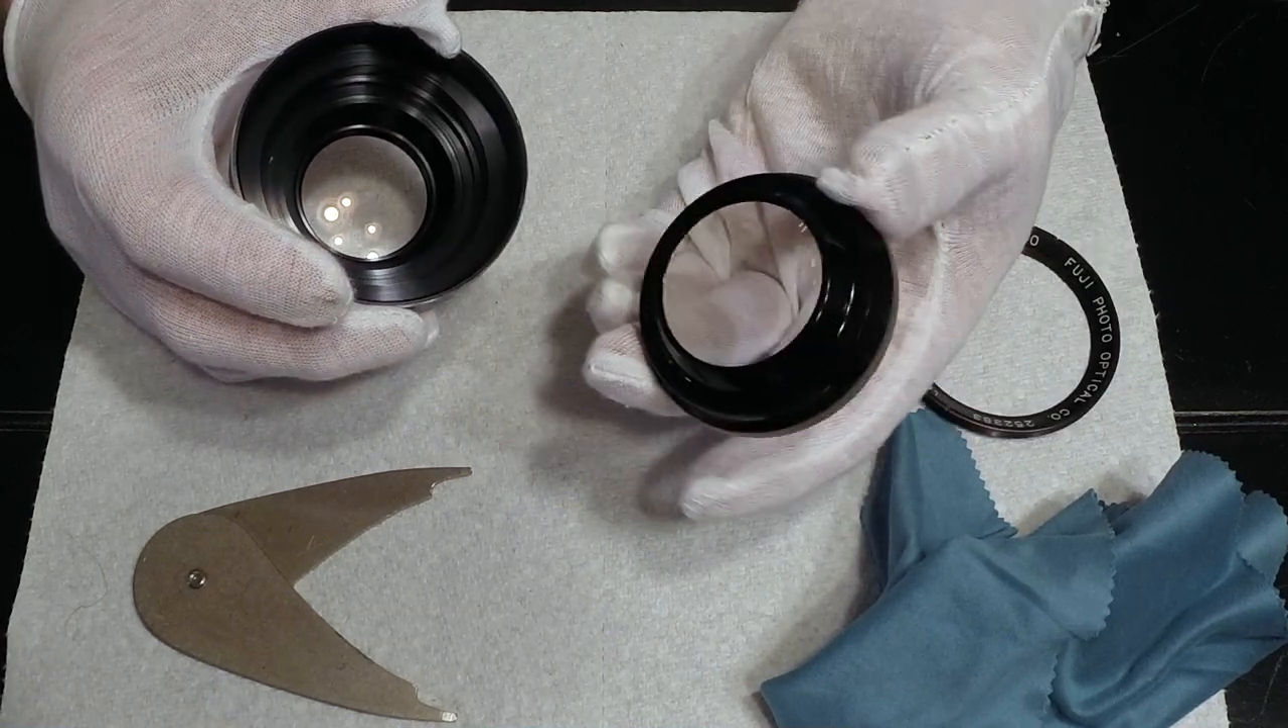So now the front part of the lens has come out and I'm just going to simply clean it my cloth there.